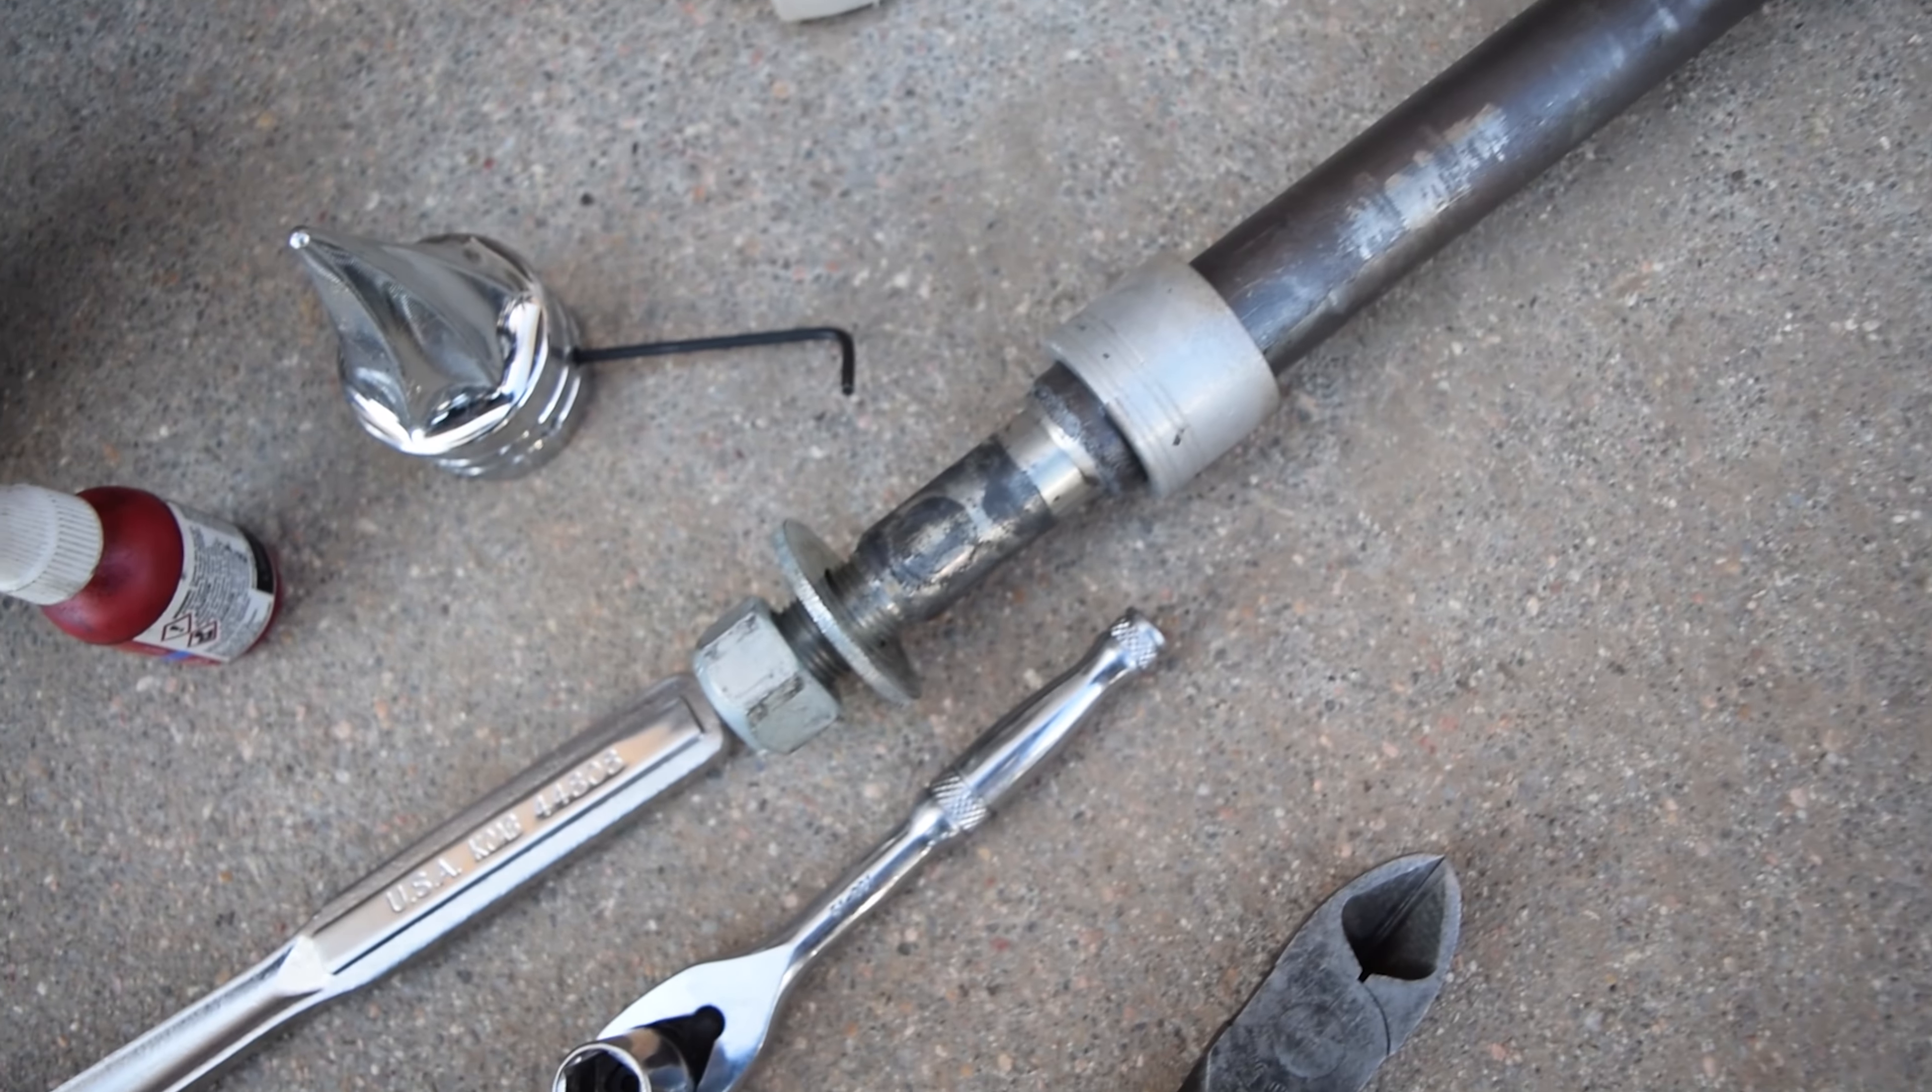First off we removed the nut cover so you can see the allen wrench there.